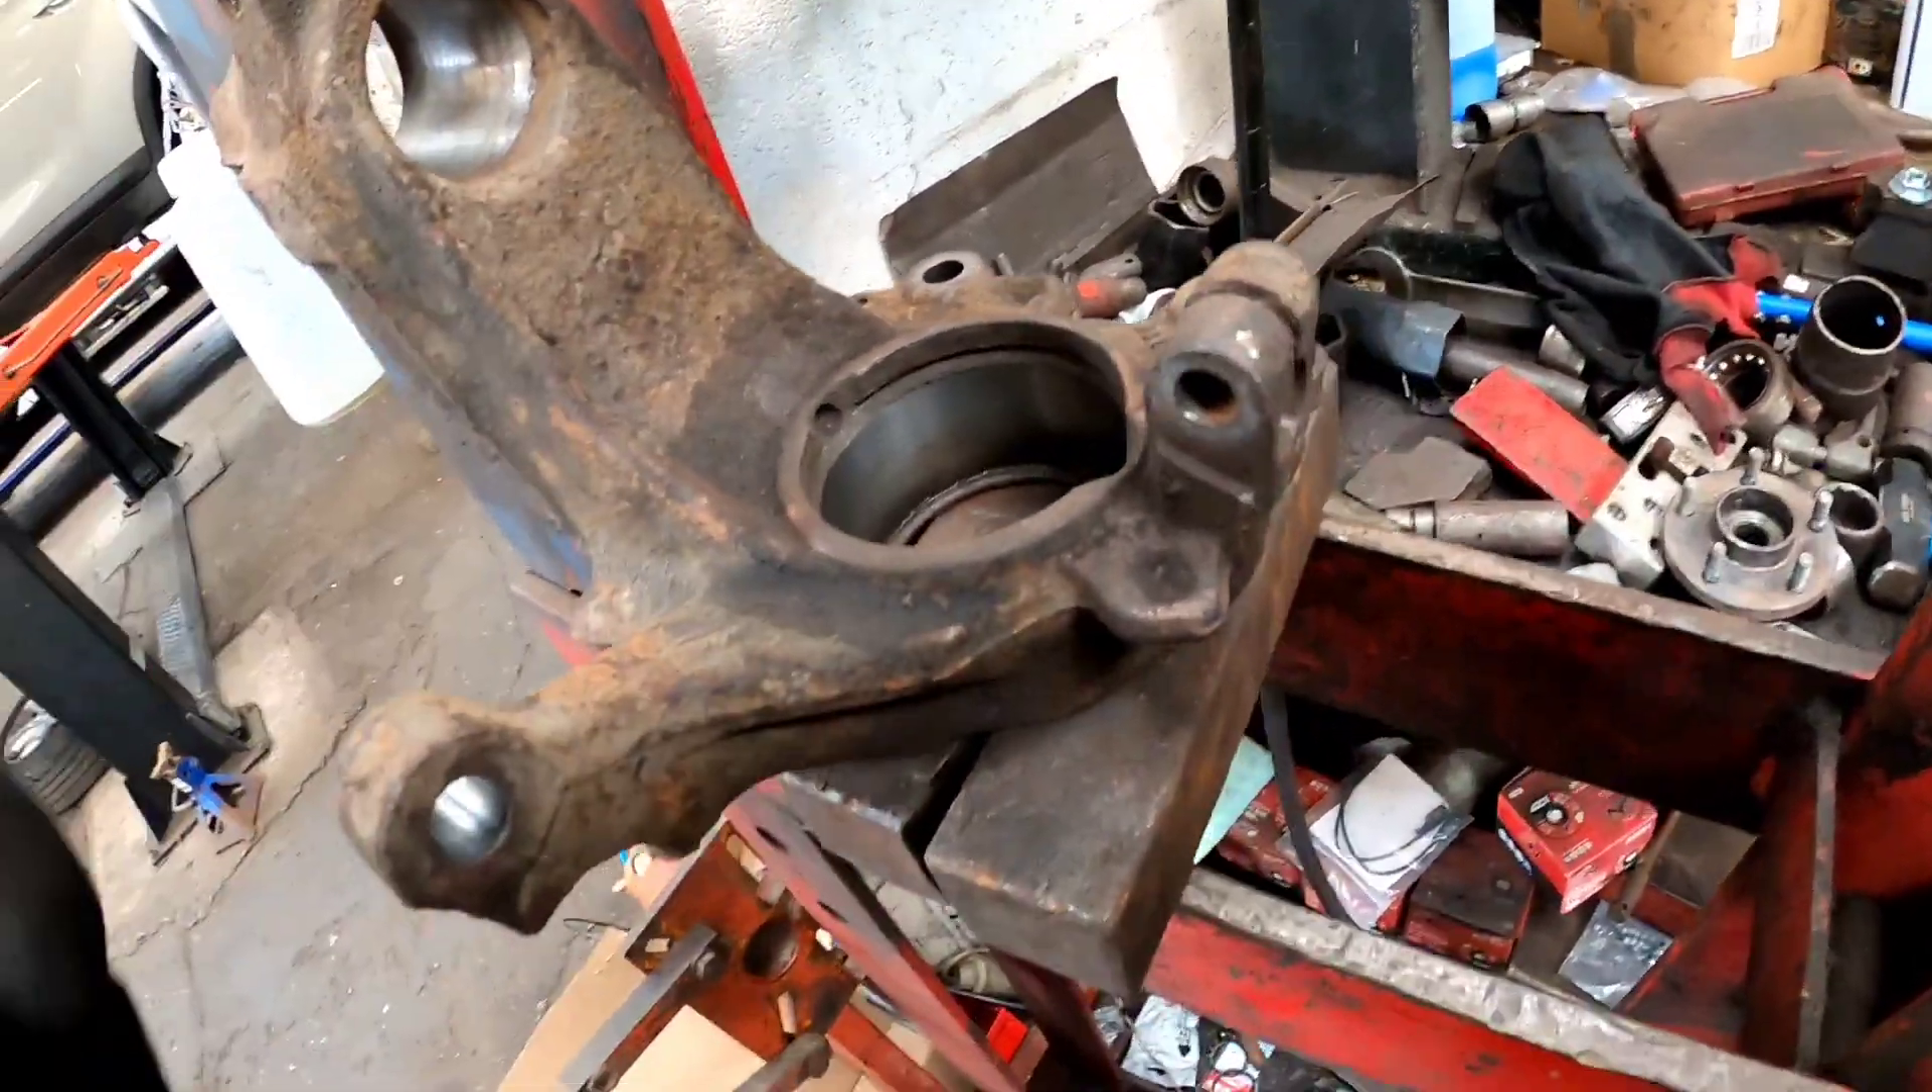Now we've got the bearing out we need to prep the knuckle.